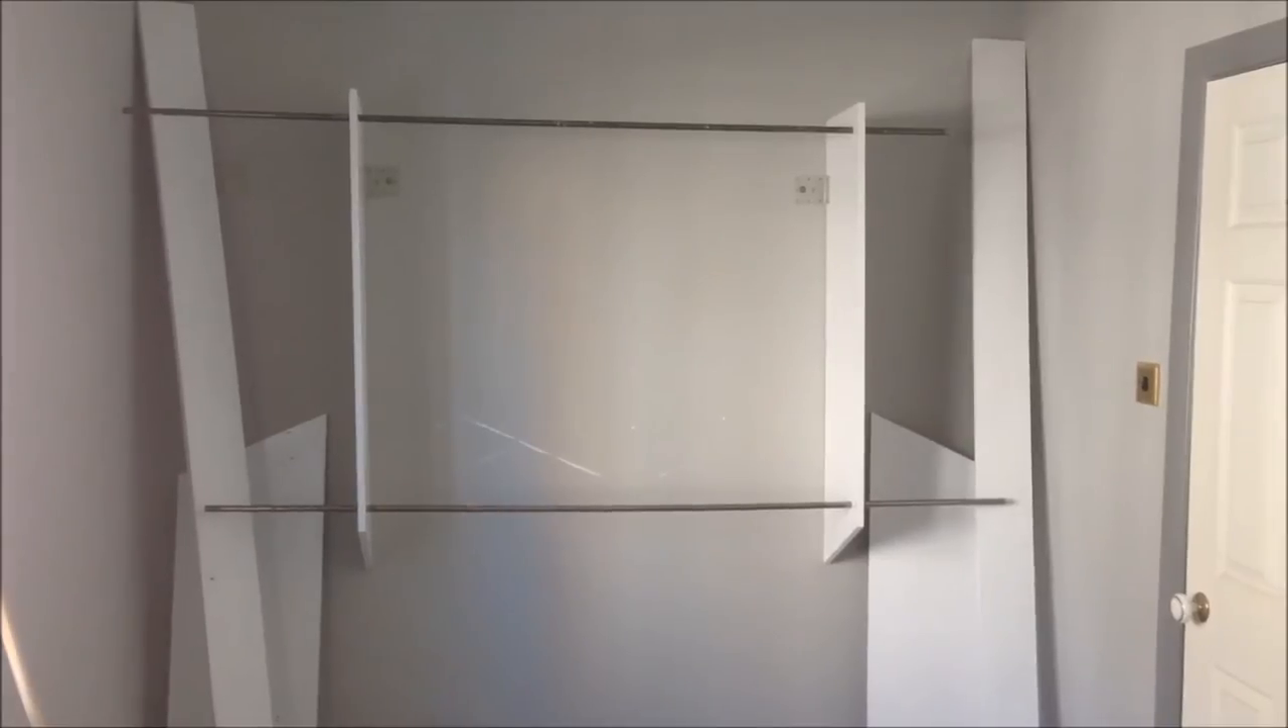Okay, the first two fins are up, they've got the rails going through, they're at the right height and both fins are equal distances from the adjacent walls.